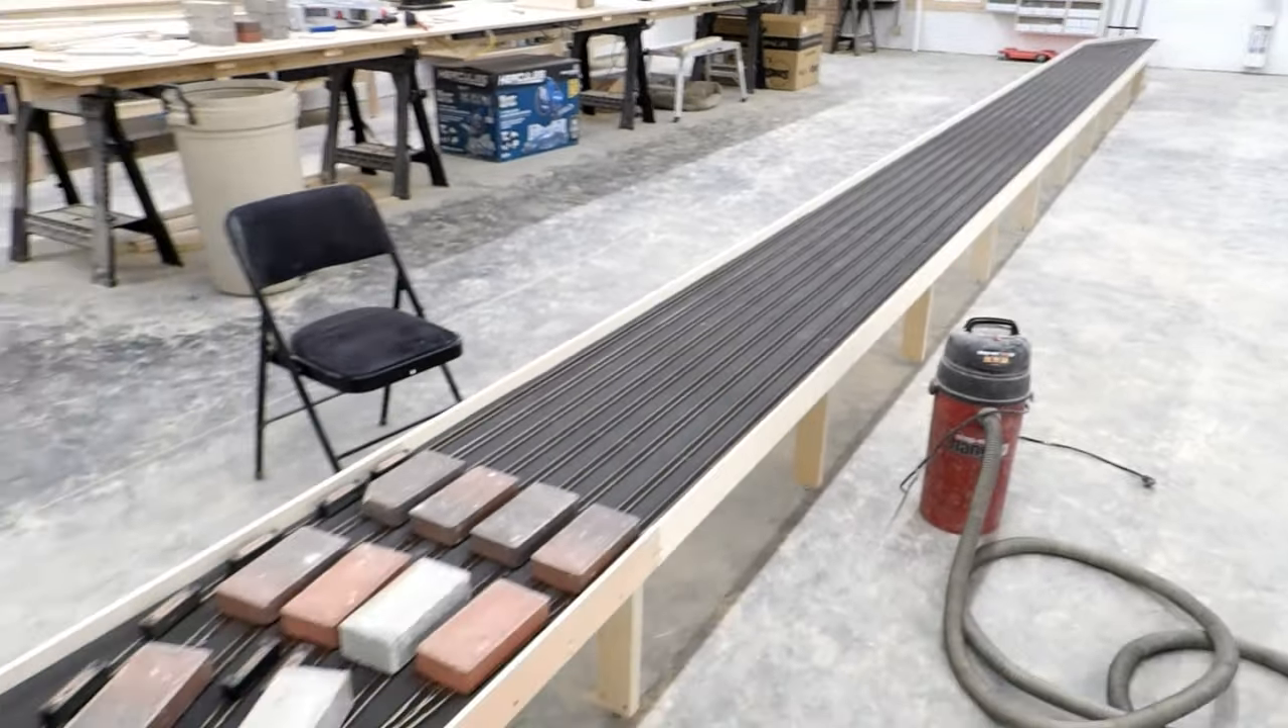All the track and turnouts for this staging yard are now laid. All the way from the end.